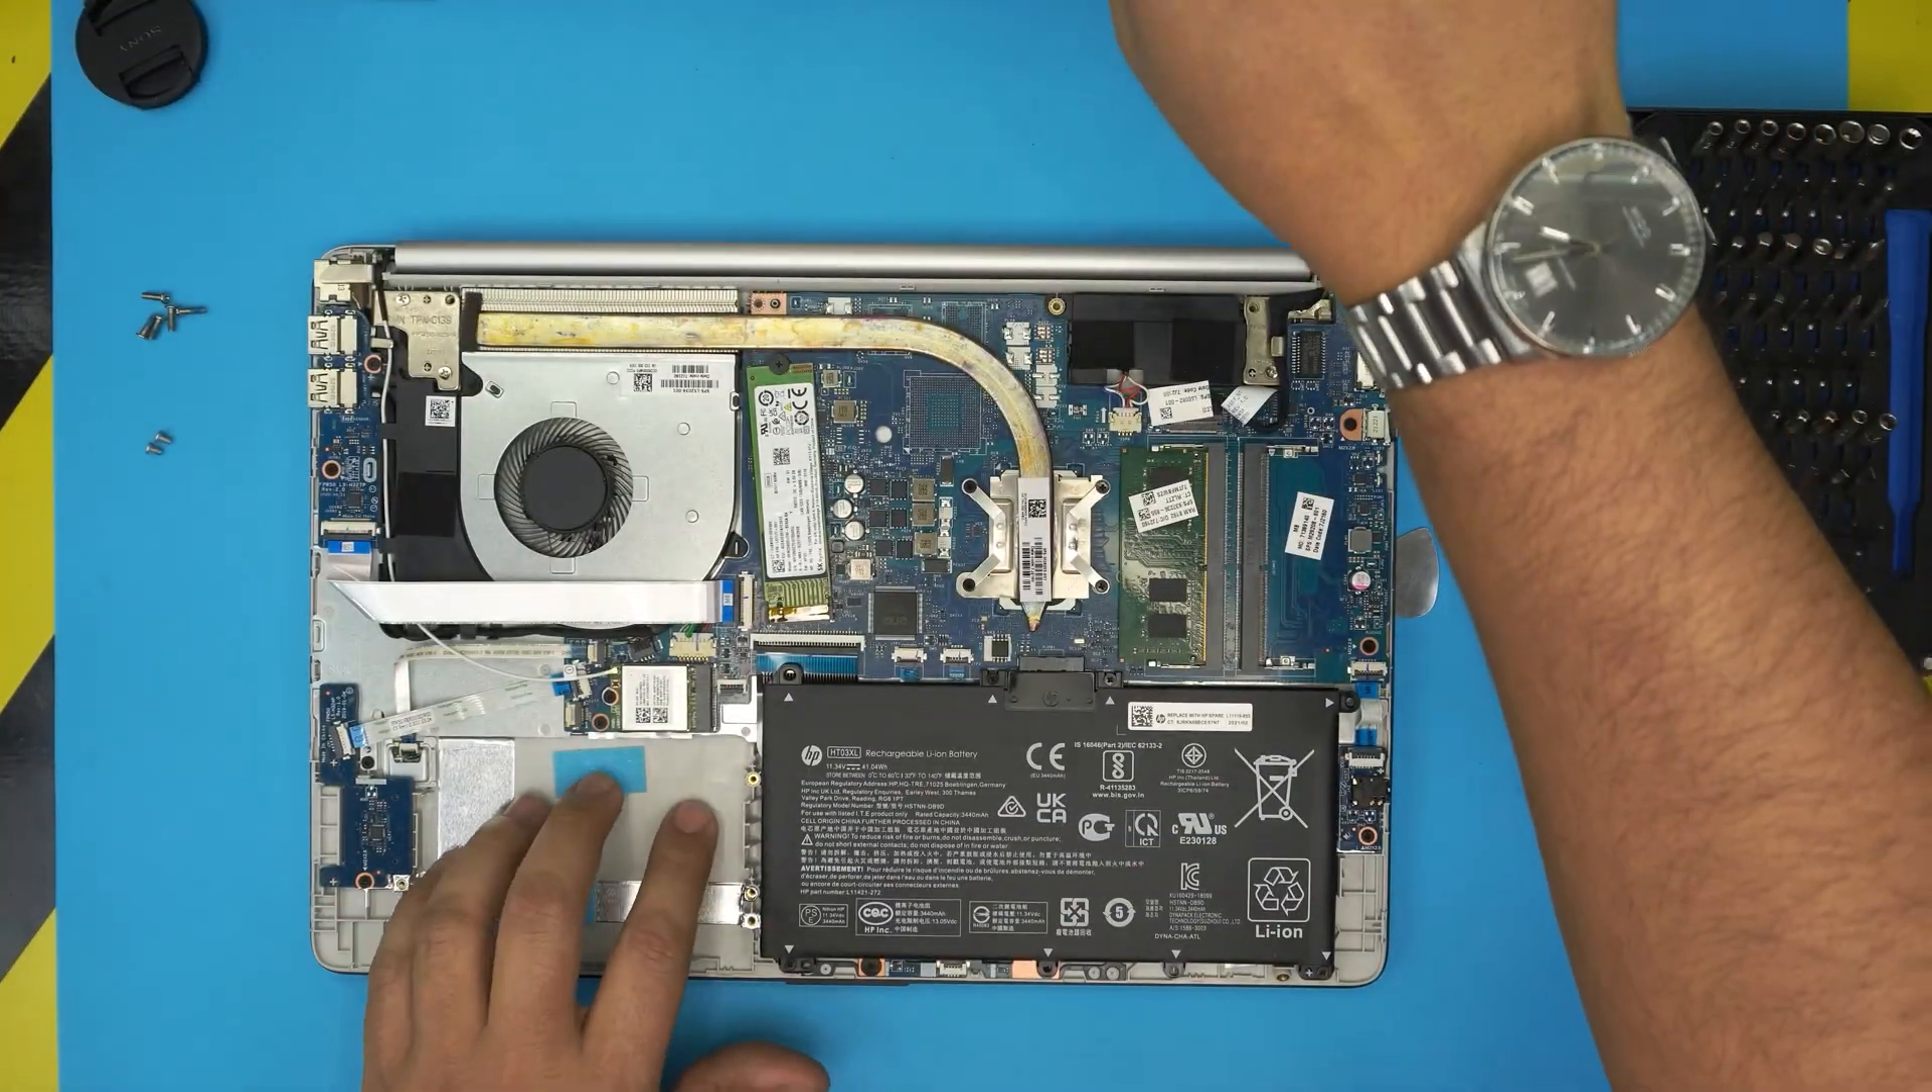There we have the bottom cover removed.